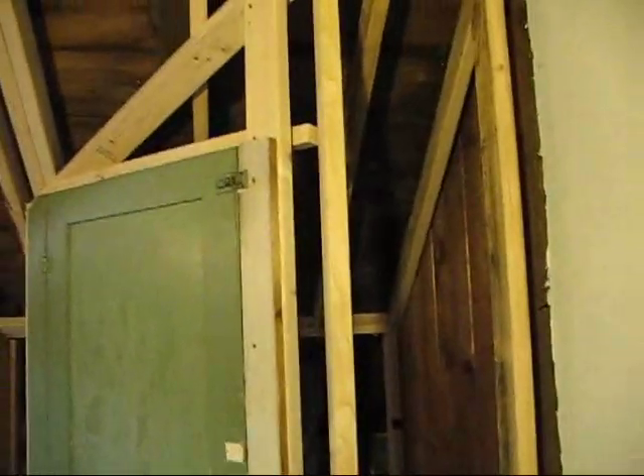At least the door's up there. I hadn't trimmed it out yet.